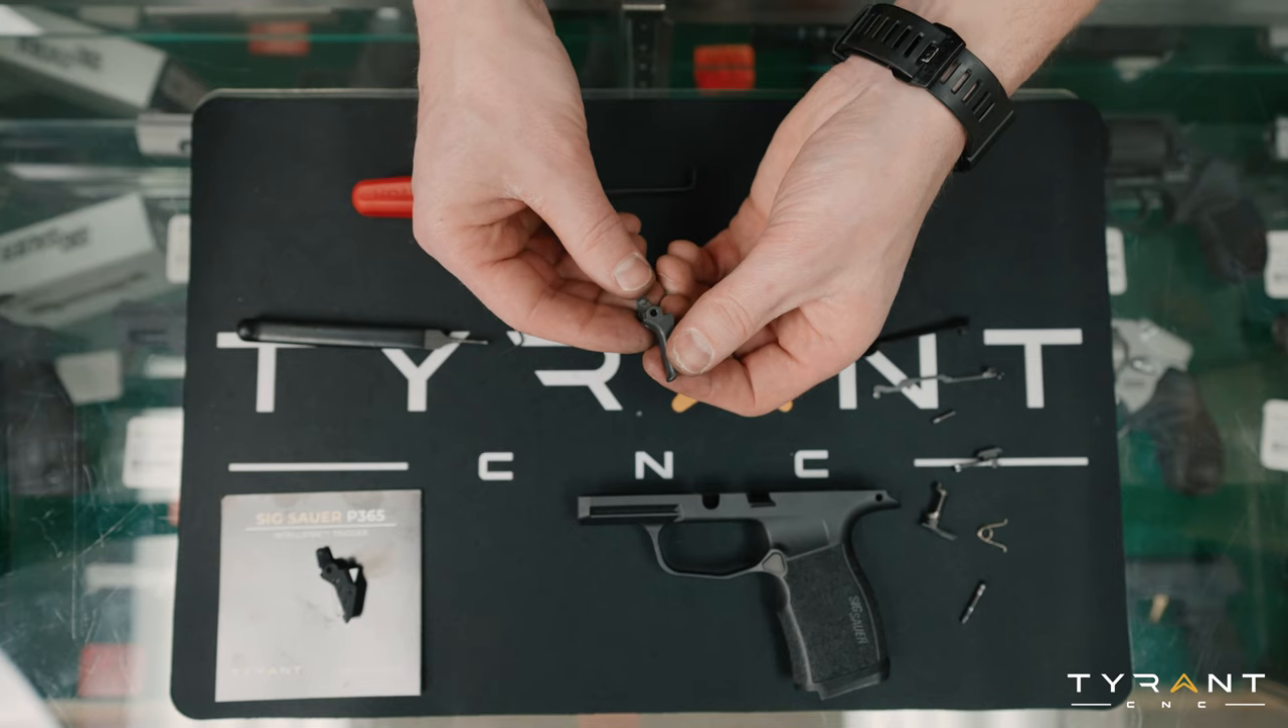So now we have our factory trigger removed.